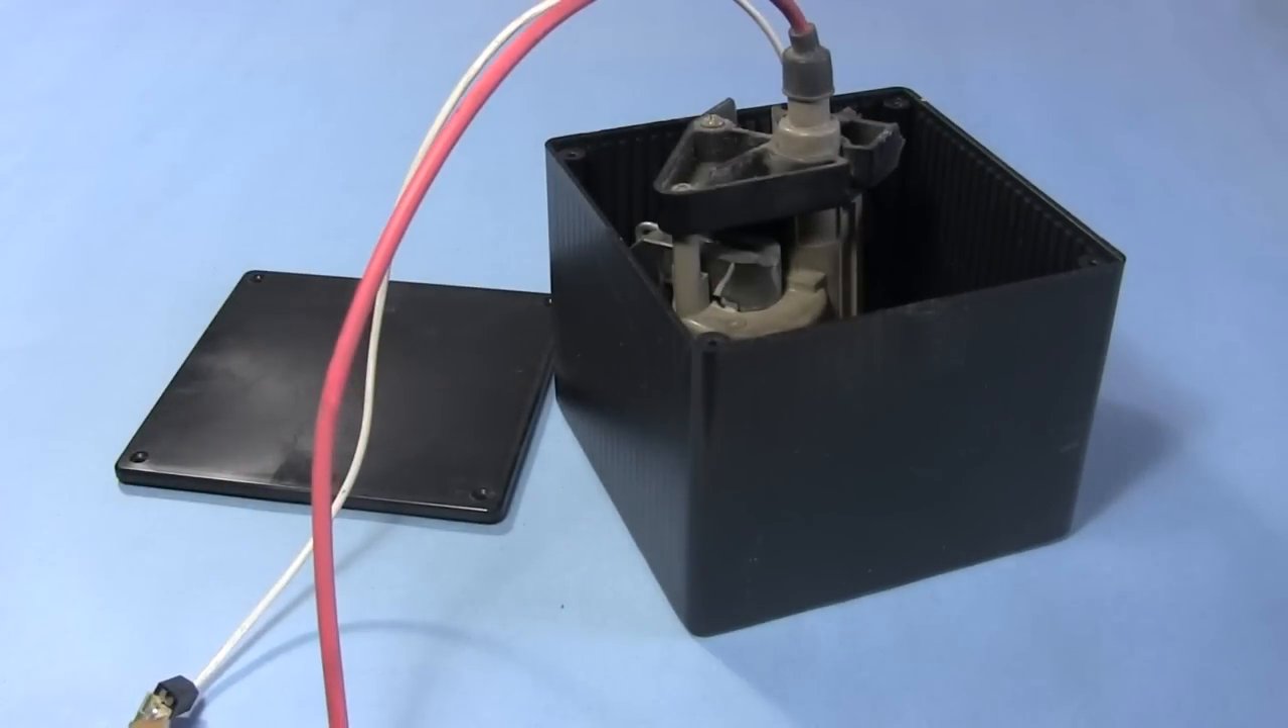I found this nice black plastic box and wouldn't you know it, the flyback transformer fit nicely inside.